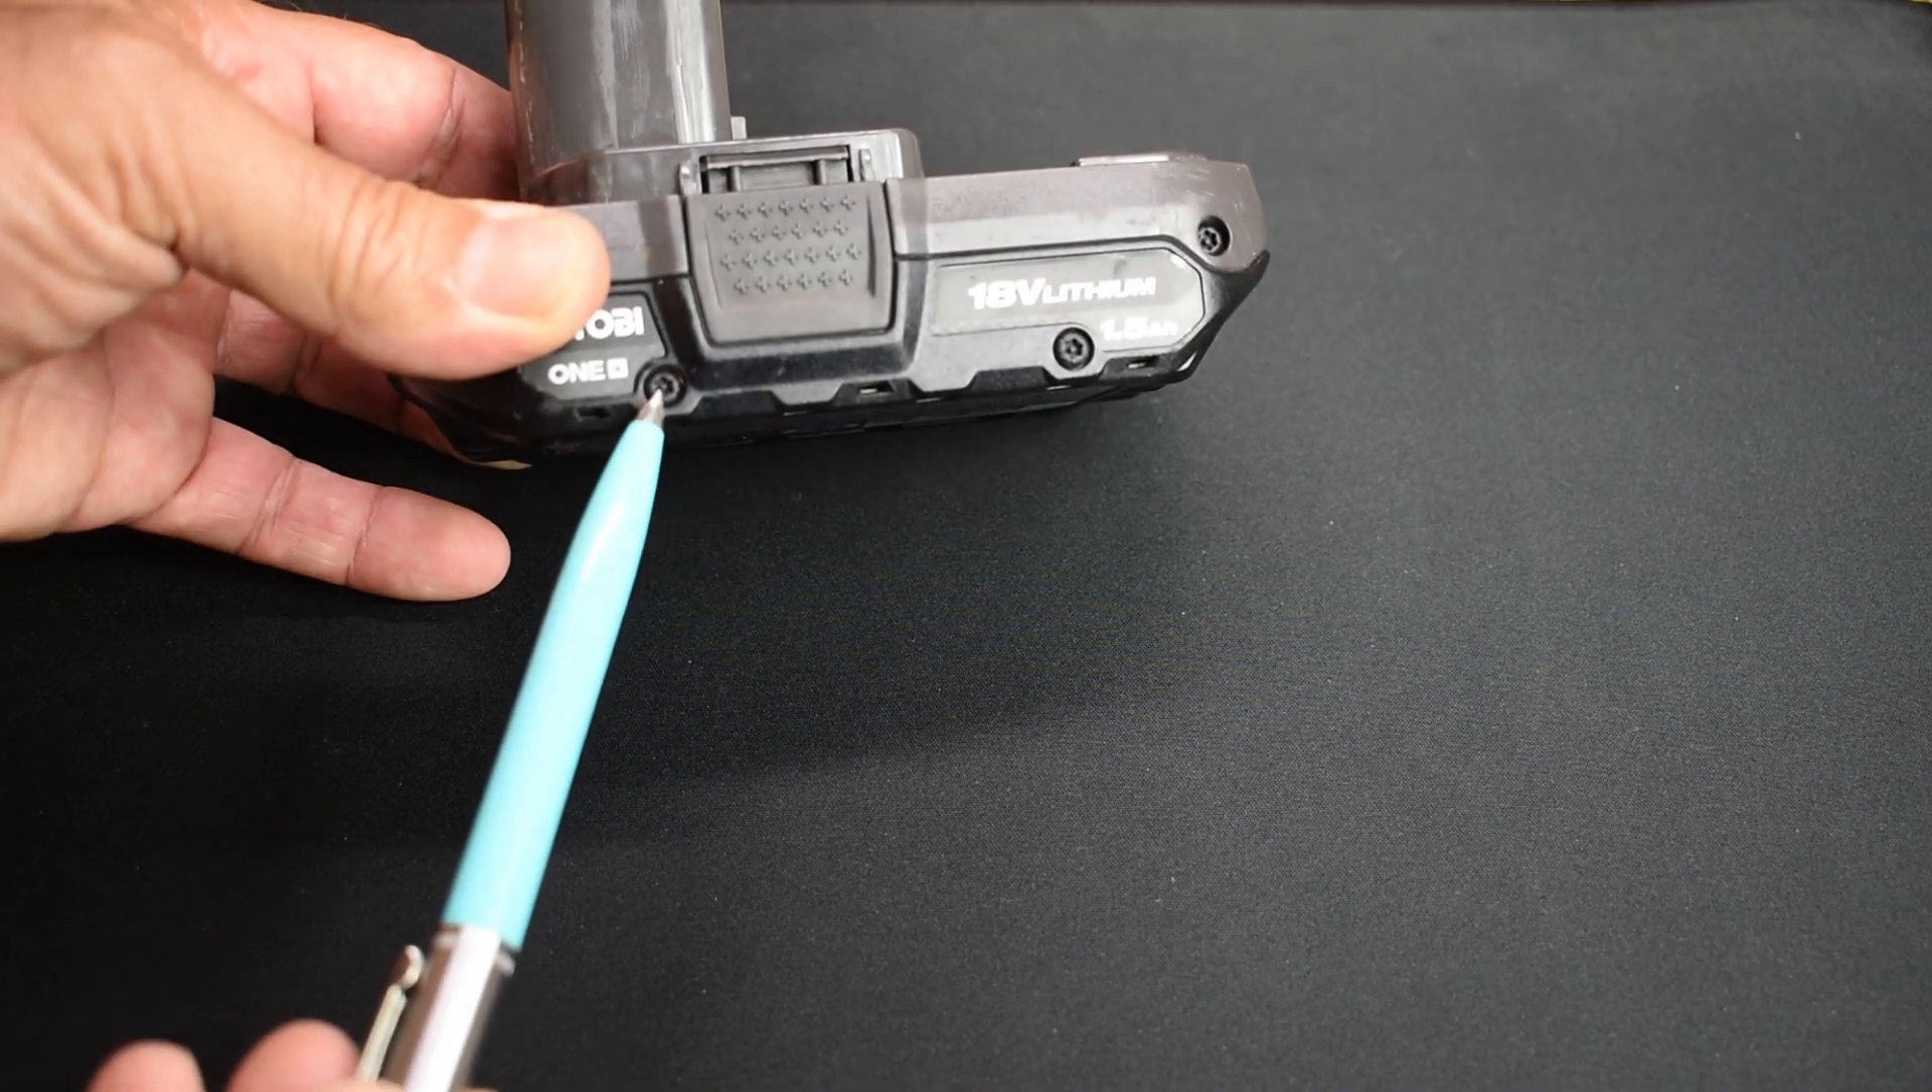So let me get started. There are plenty of screws on here to remove.